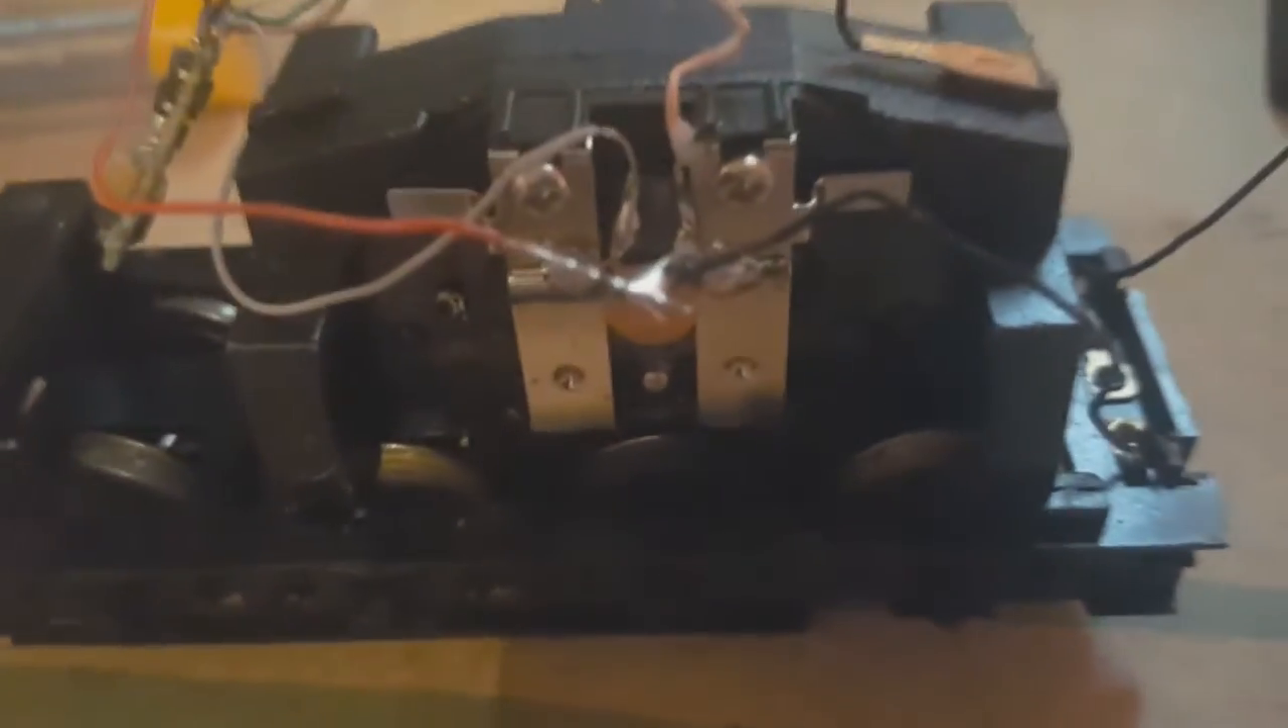We've got the red wire there connected just here.